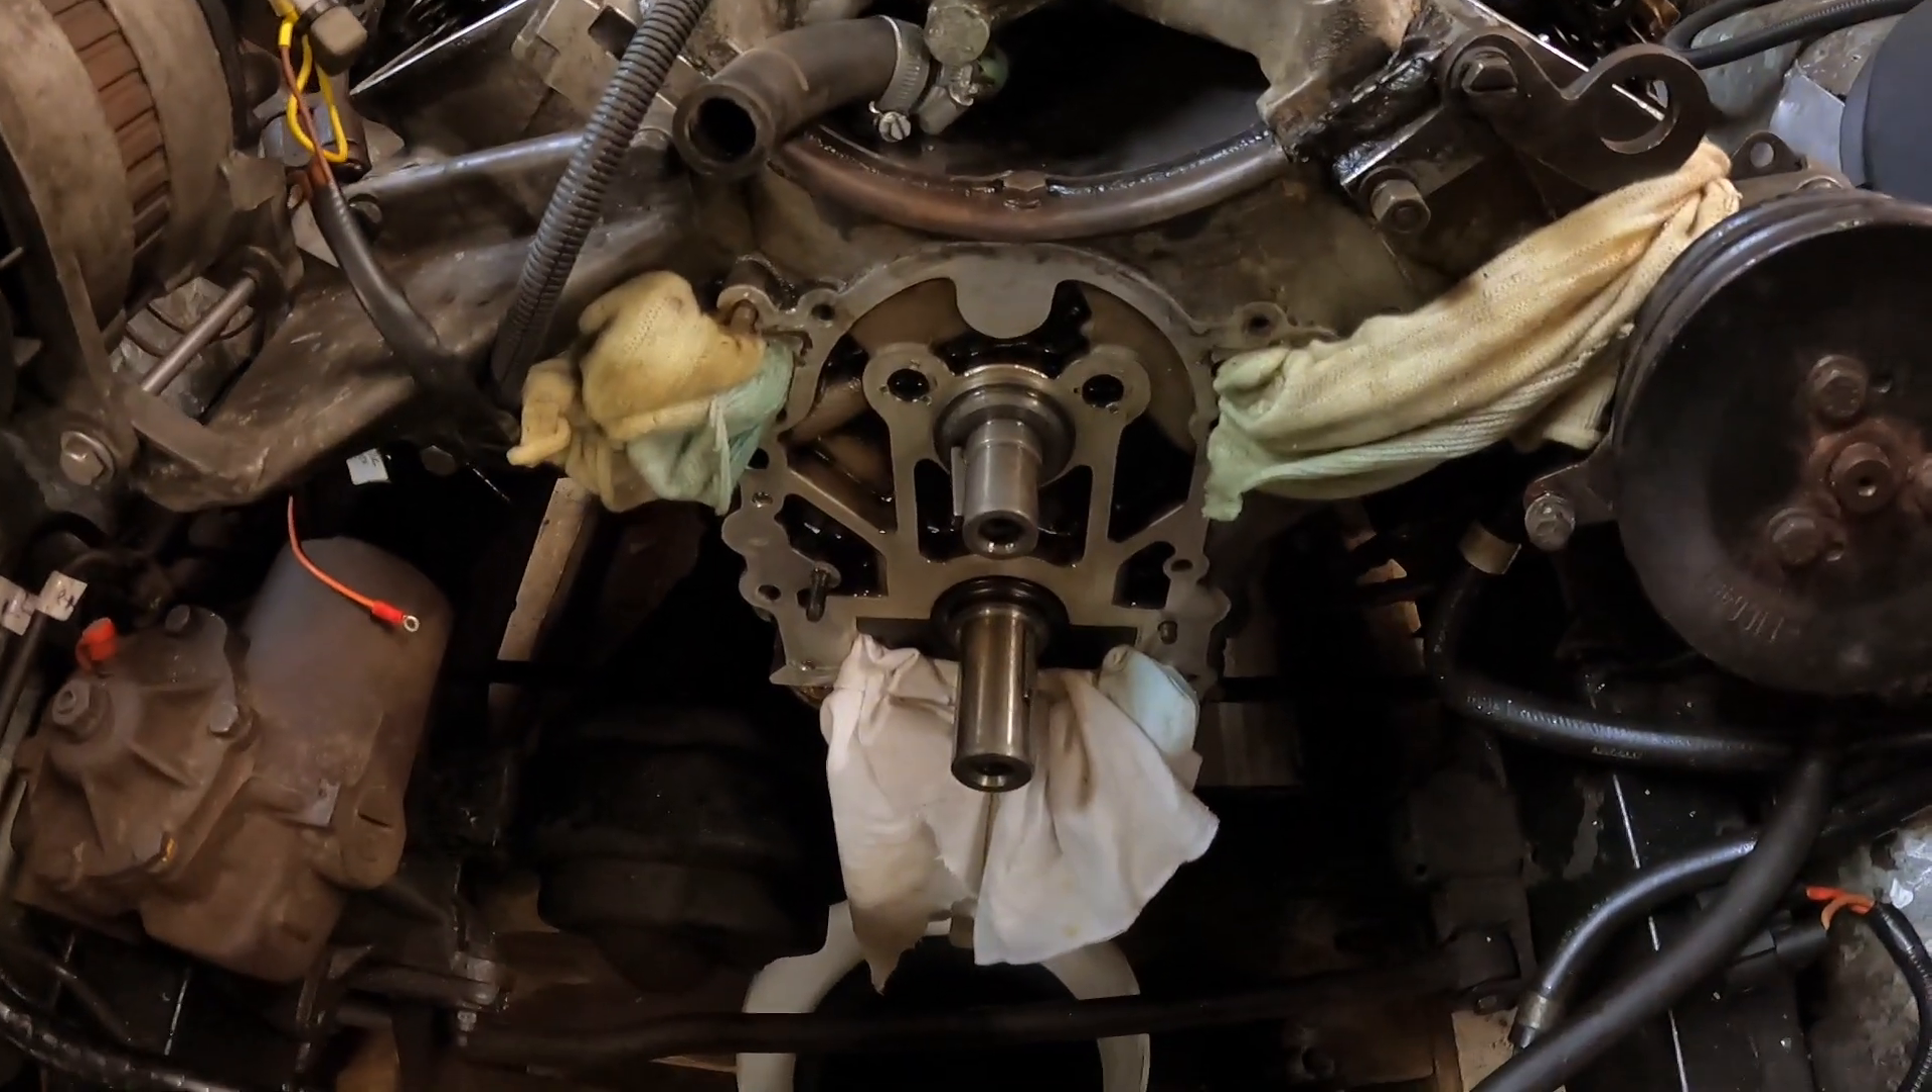We've got the timing cover off and there's the end of the old camshaft.